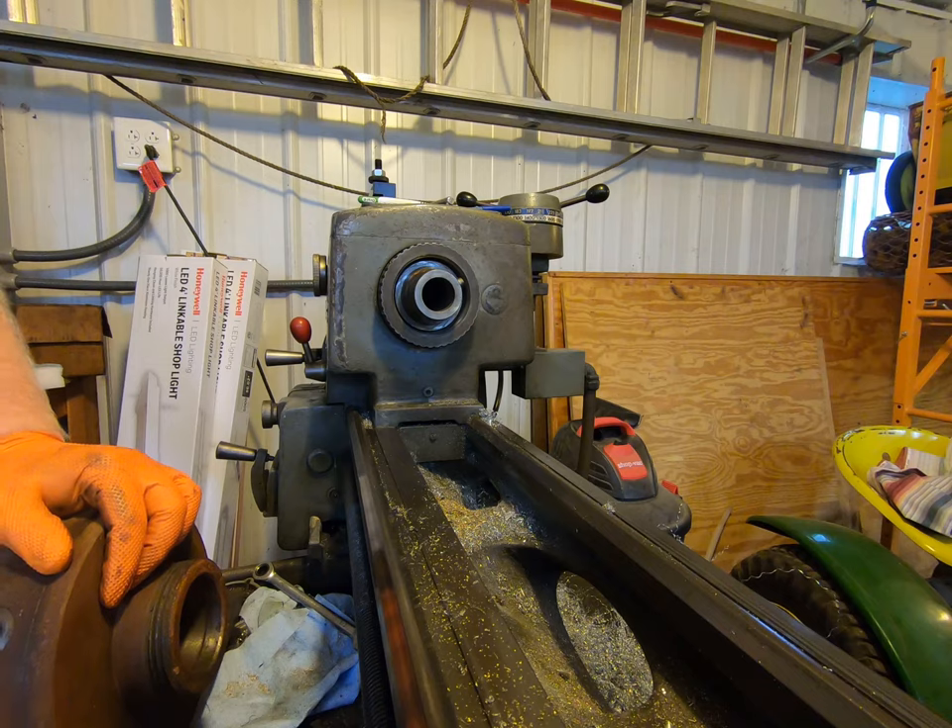So basically we're just going to do it here and there we go we got our chuck off.